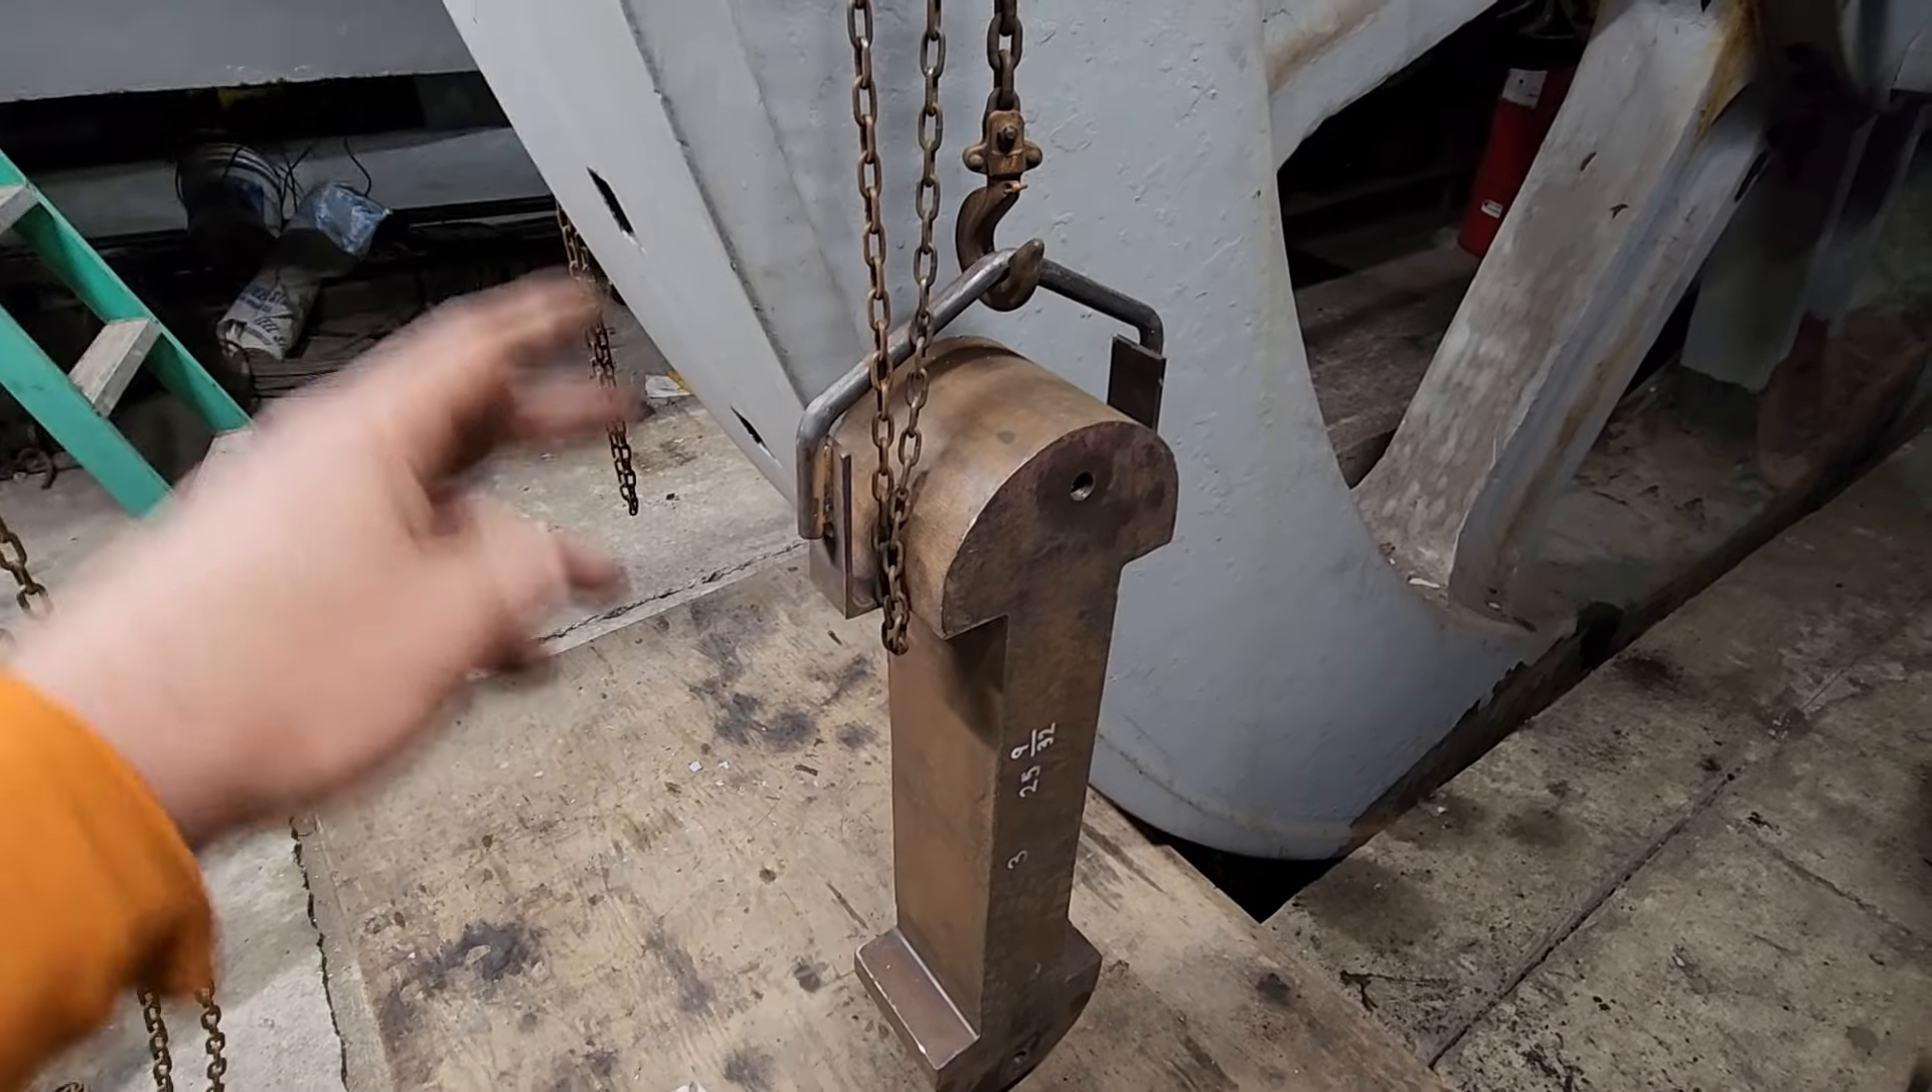So we have propane, we have torches, and I have the first link hanging on the new hanger.